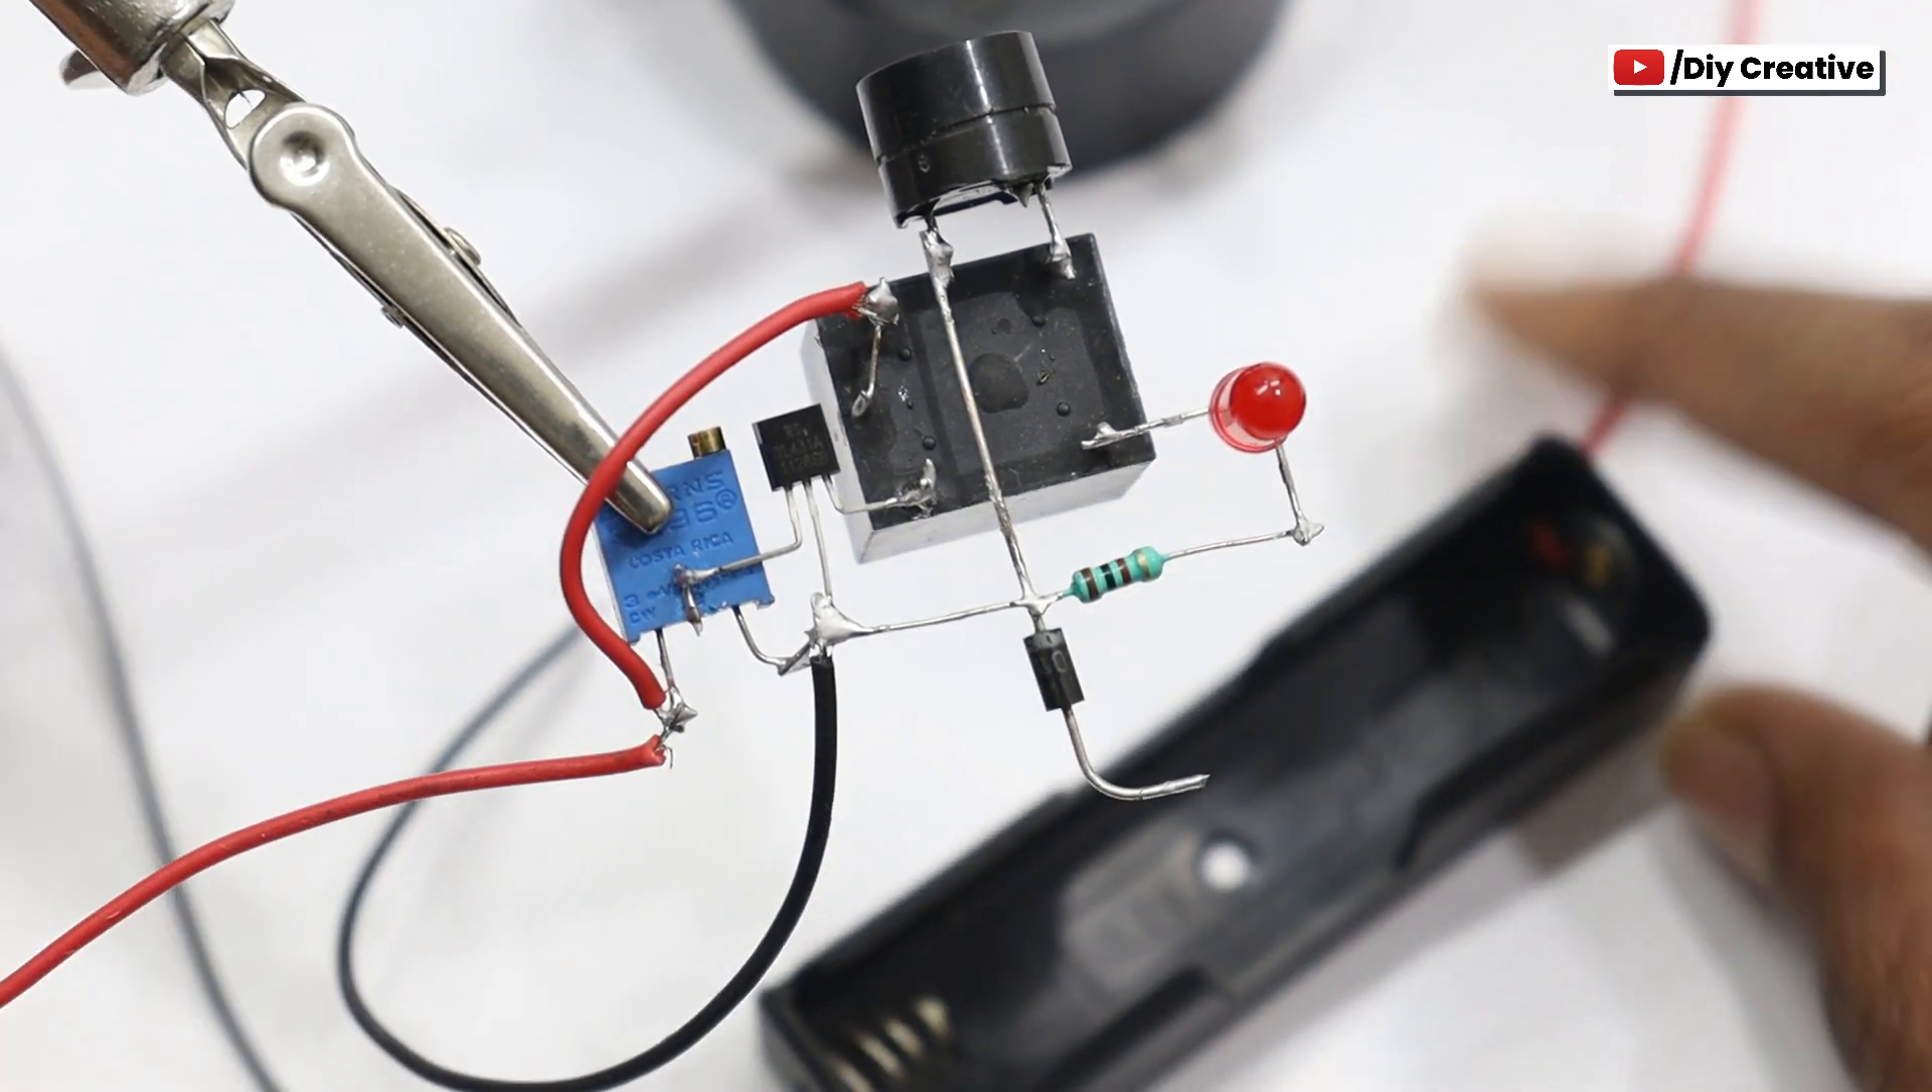सो हमारा यह दोनों input wire हमने connect कर लिया।